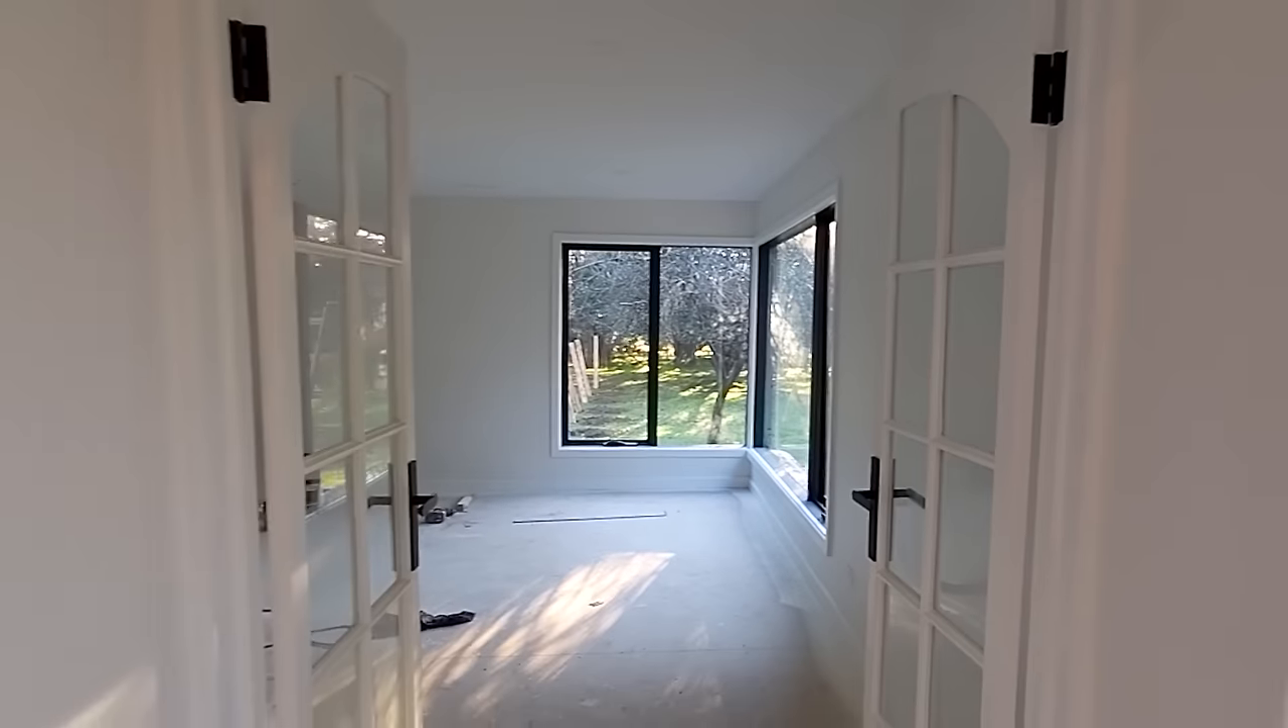Now these French doors have been installed as well.